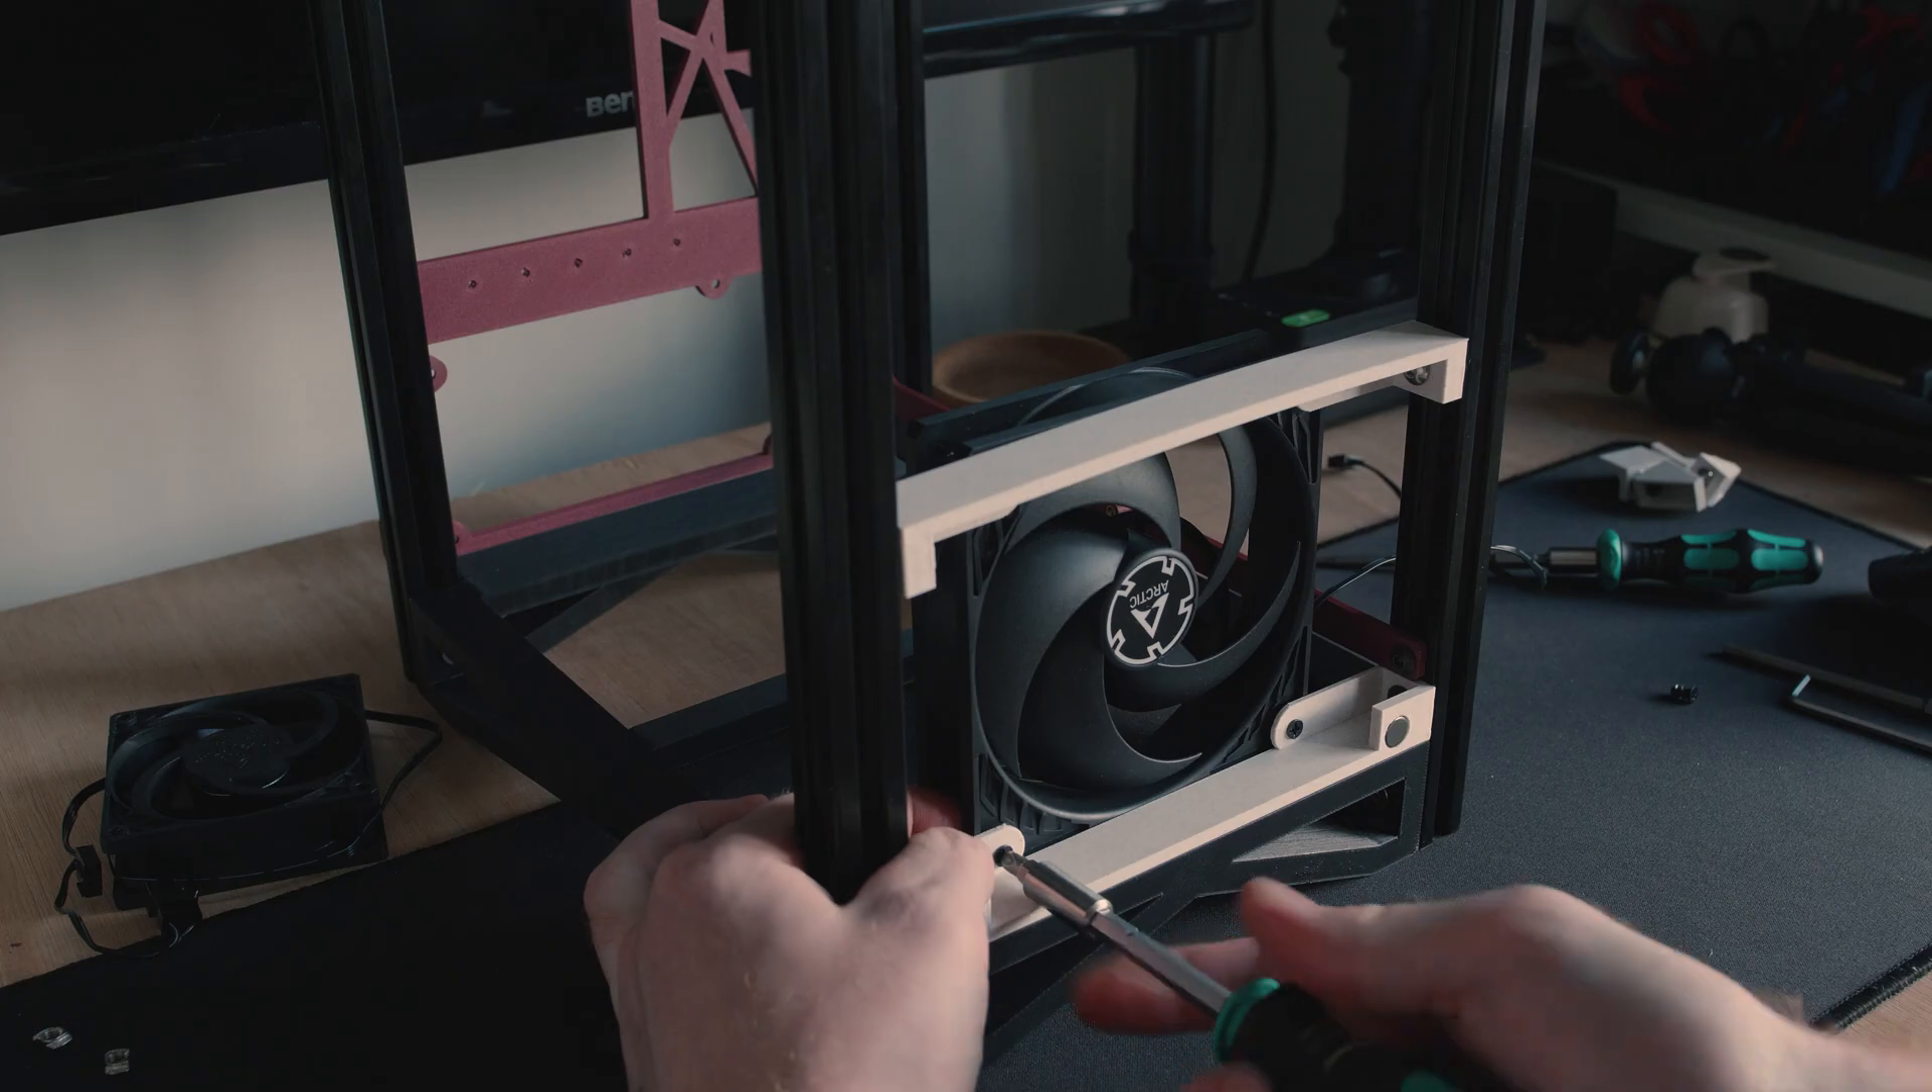With the front intake fan installed, I moved on to installing some 3D printed magnet mounts.